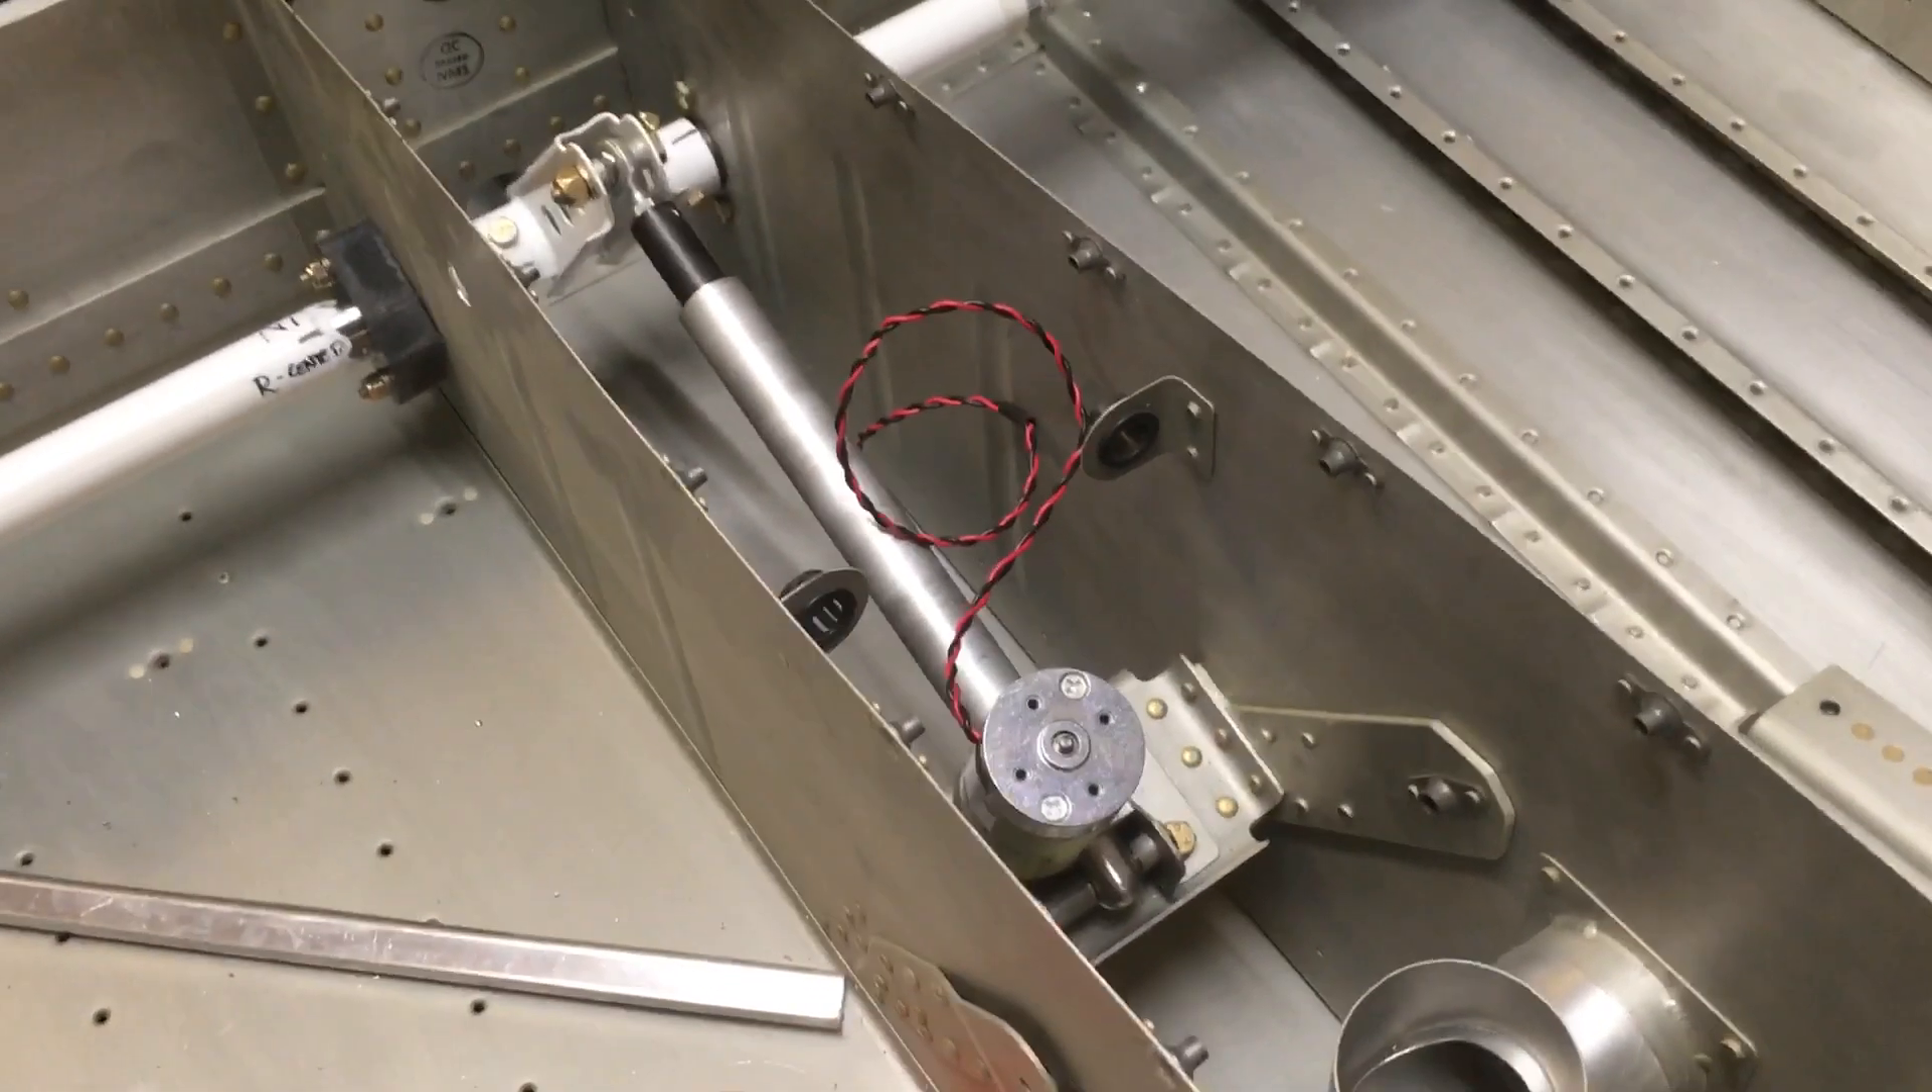I got the flap motor installed.